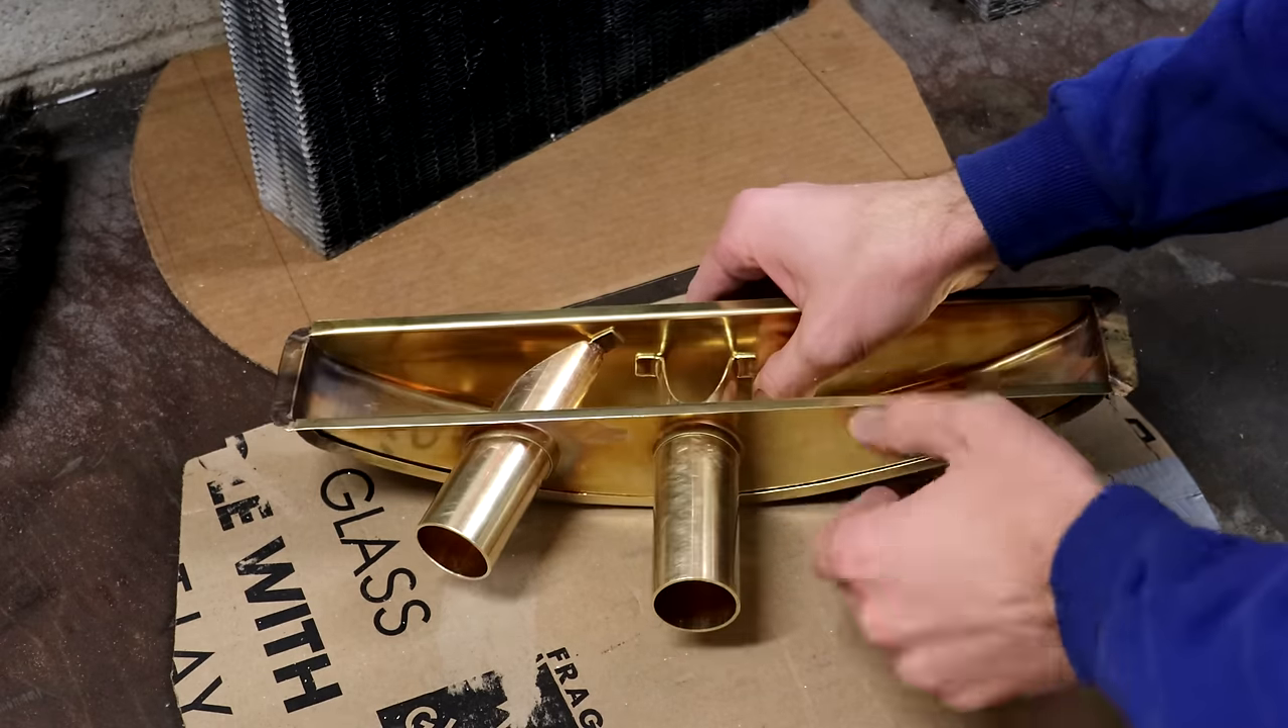All right so here is the top tank all assembled.